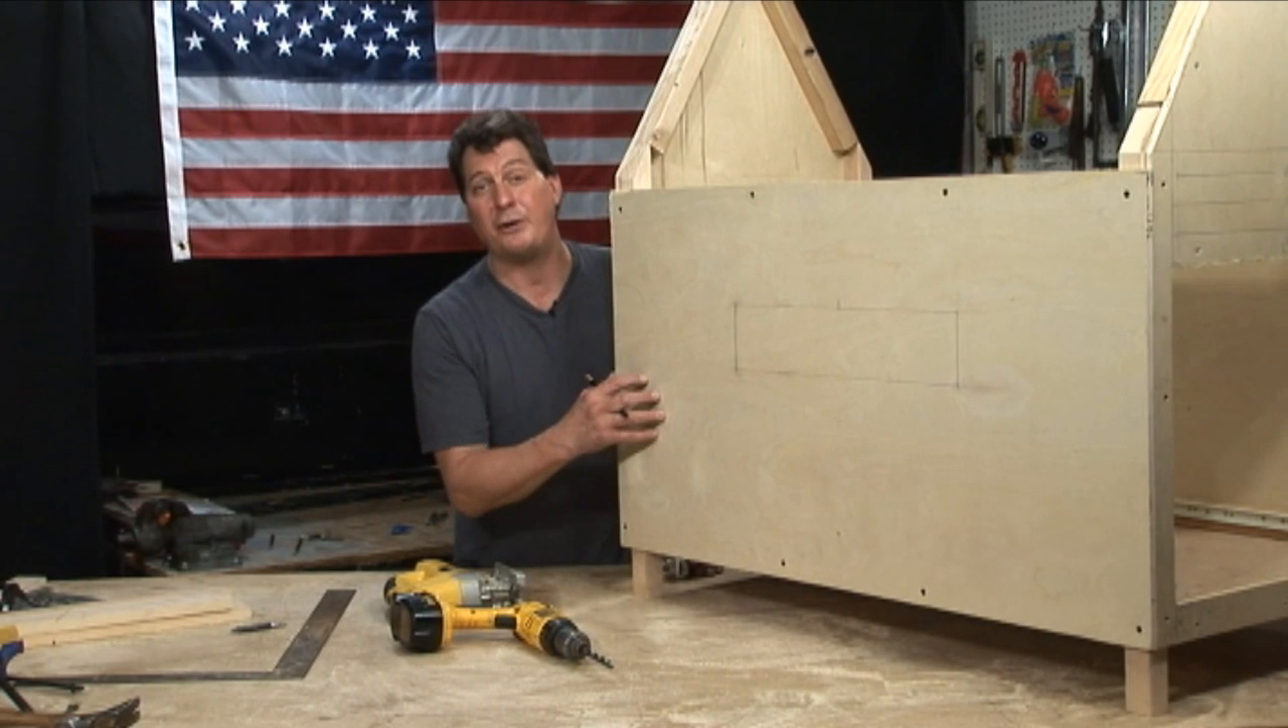Now that our wall panels are installed, let's go ahead and cut out our screened open areas.